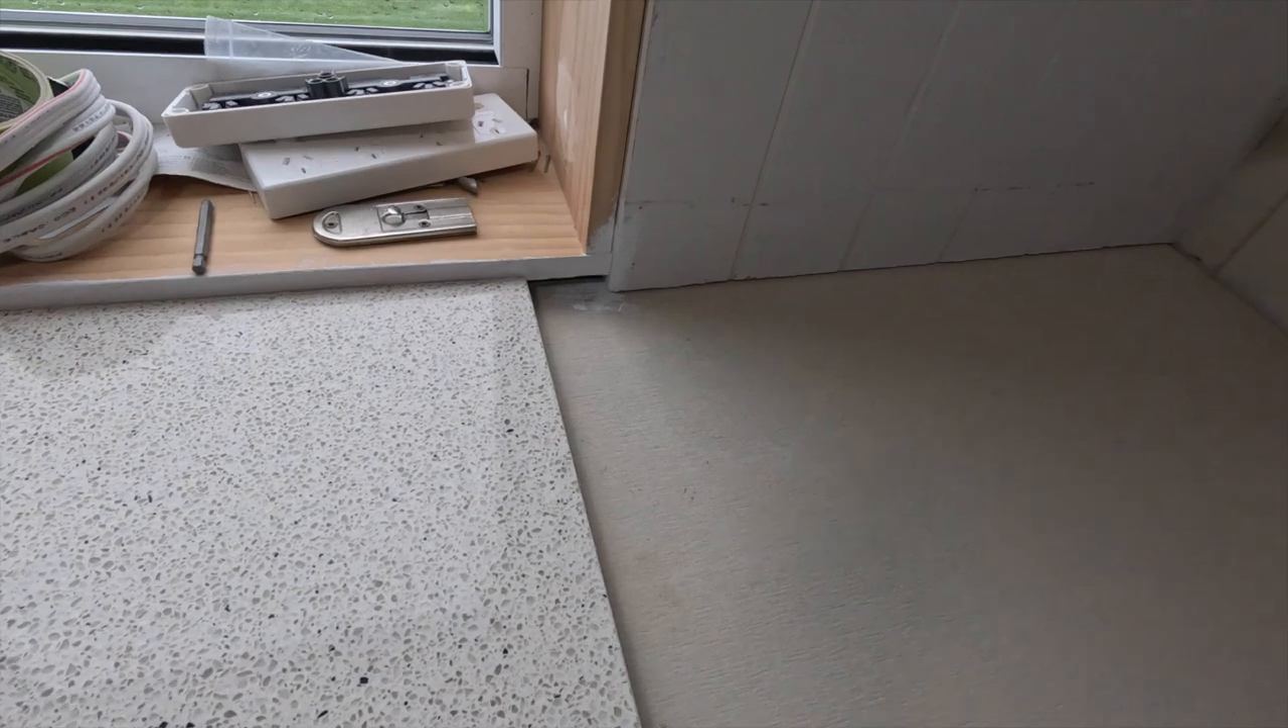But up this end, the stone doesn't reach the end of the window.